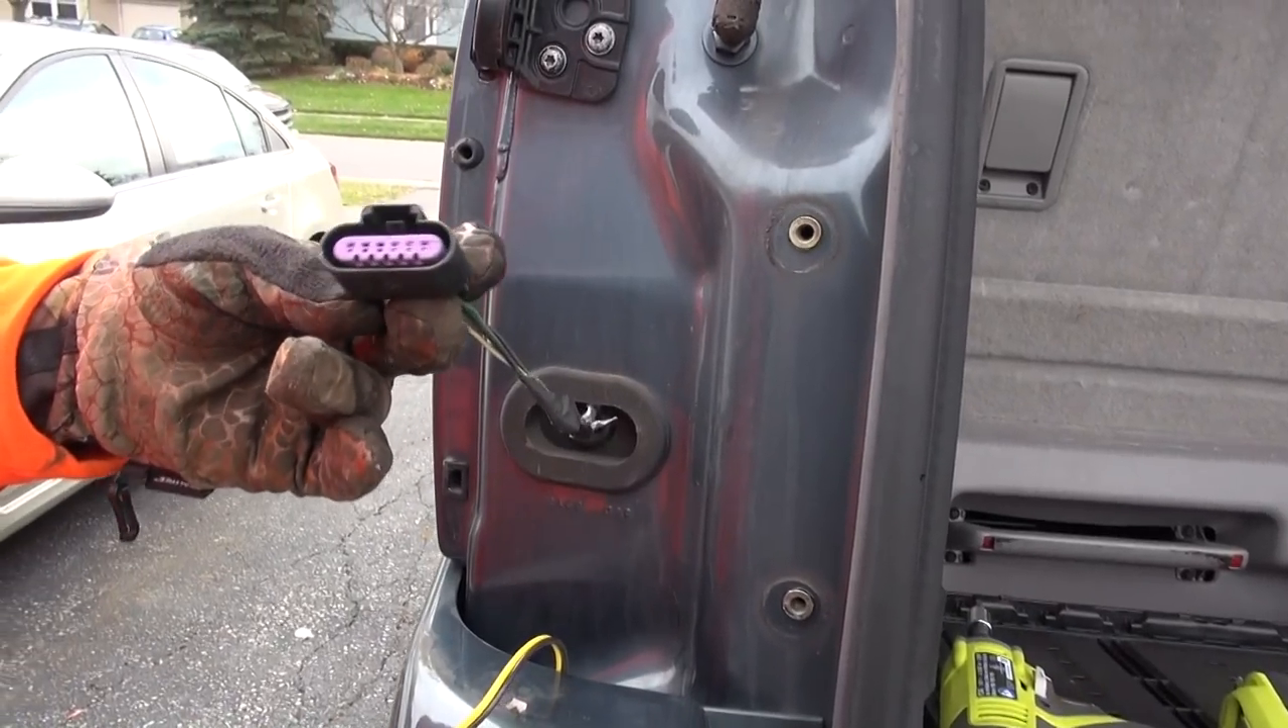All right so we got this light removed and so this is obviously coming from the vehicle and now we're going to plug it into the matching connector that's on the harness.